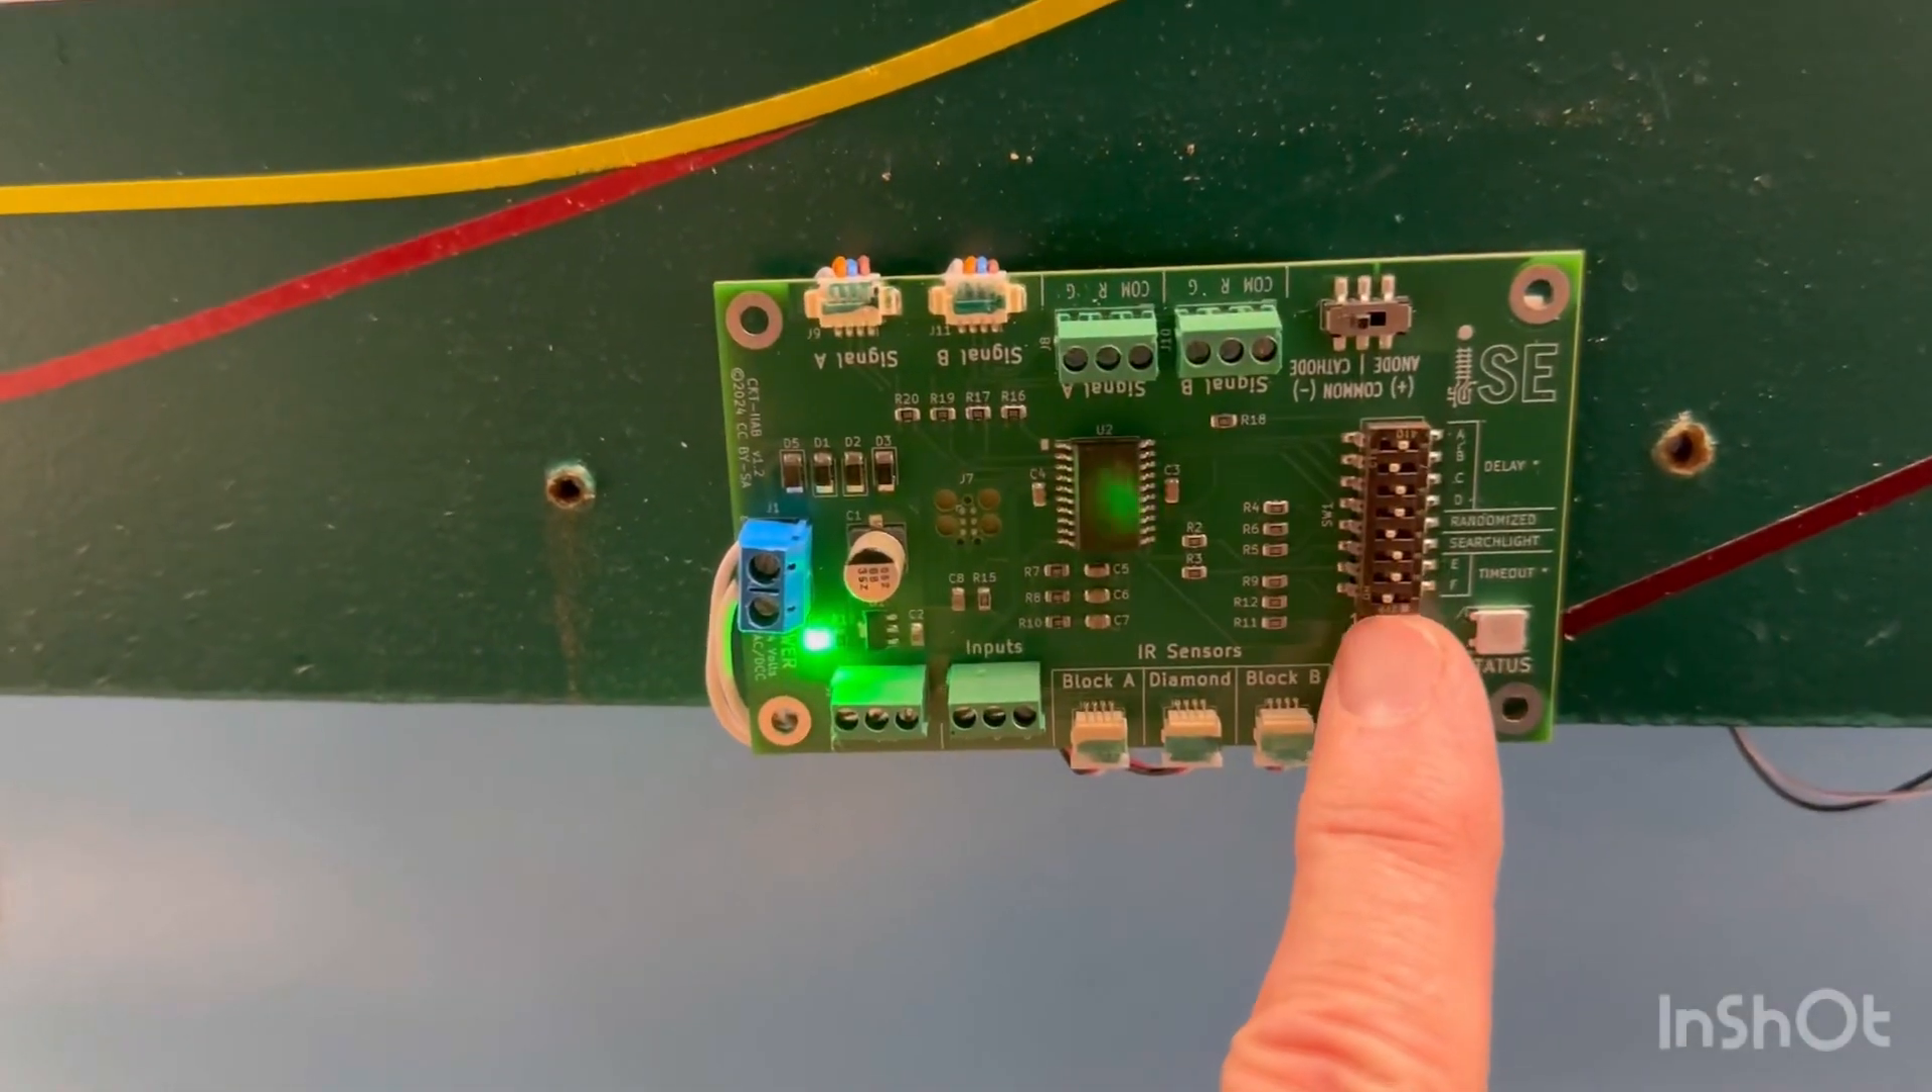I temporarily mounted the control box on the side of my fascia so I could play with the delays, which are on this side.